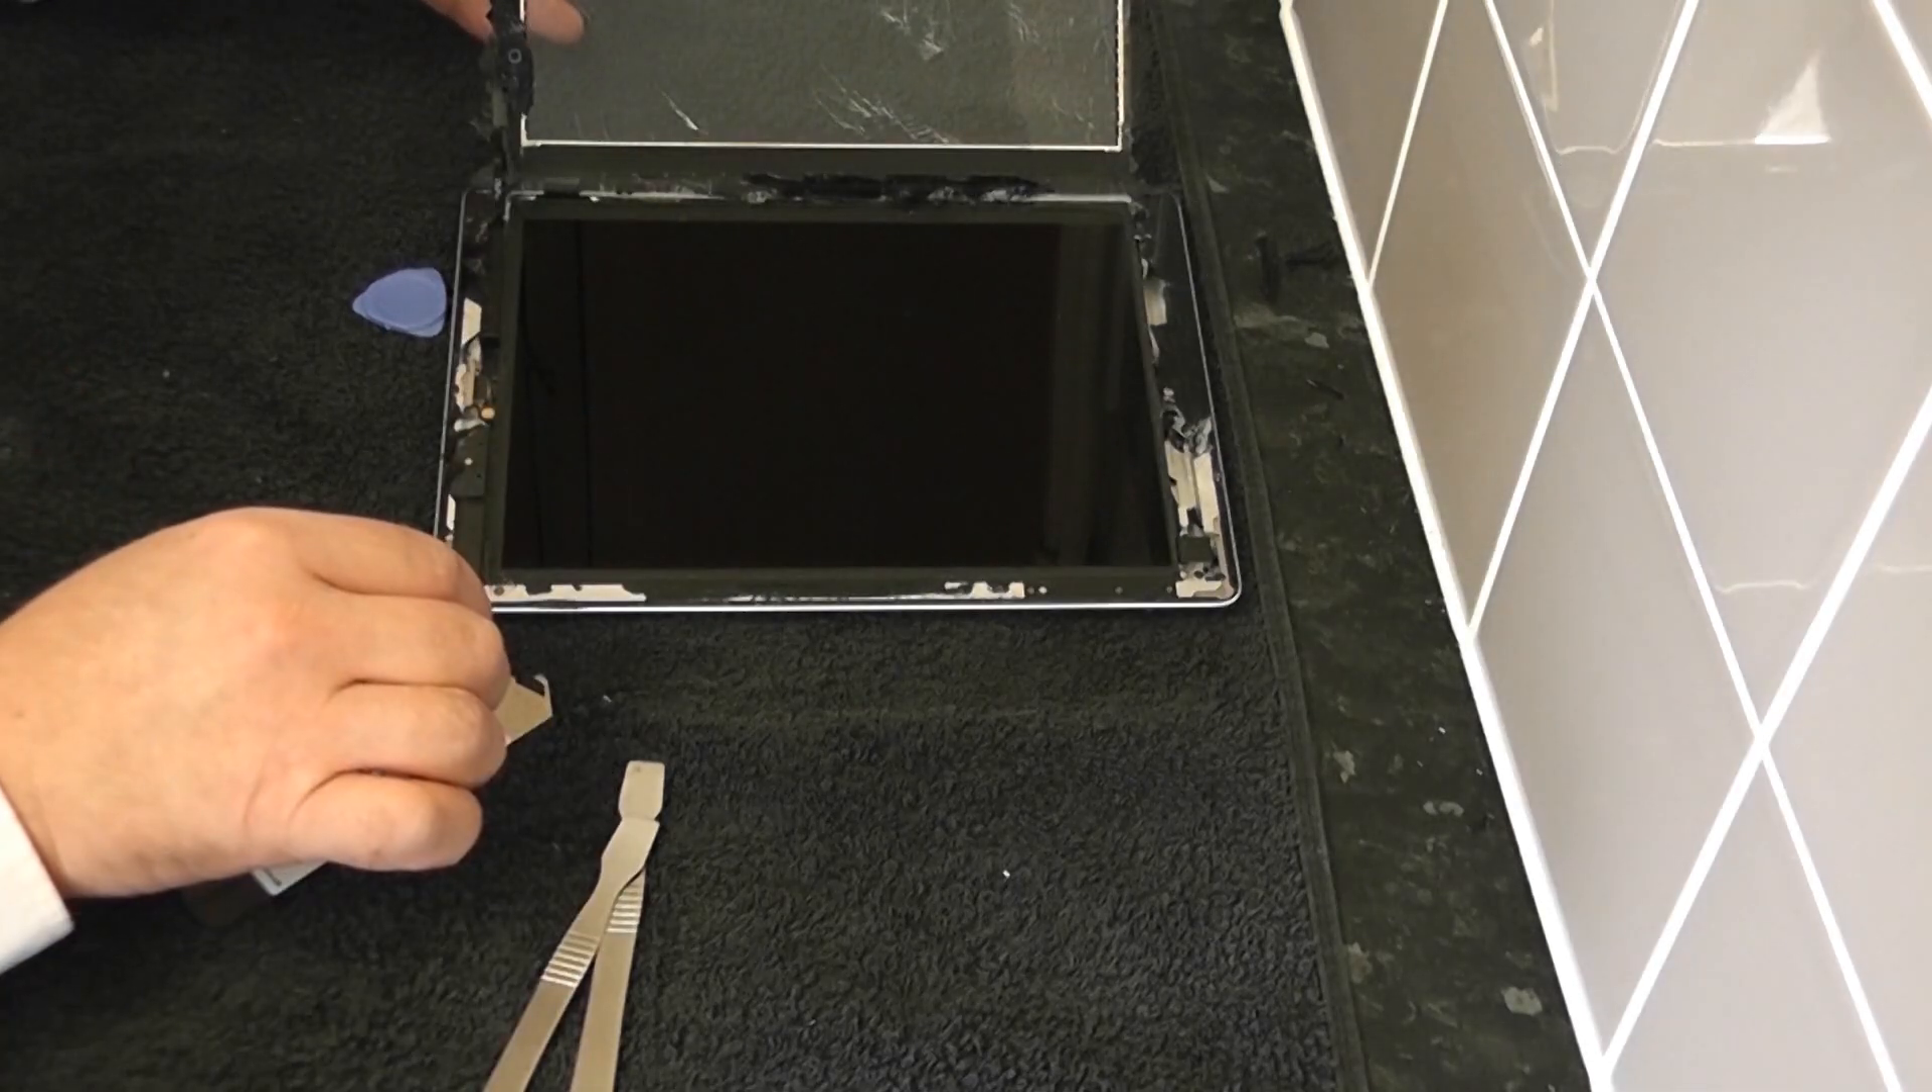And that's the actual screen now separated.